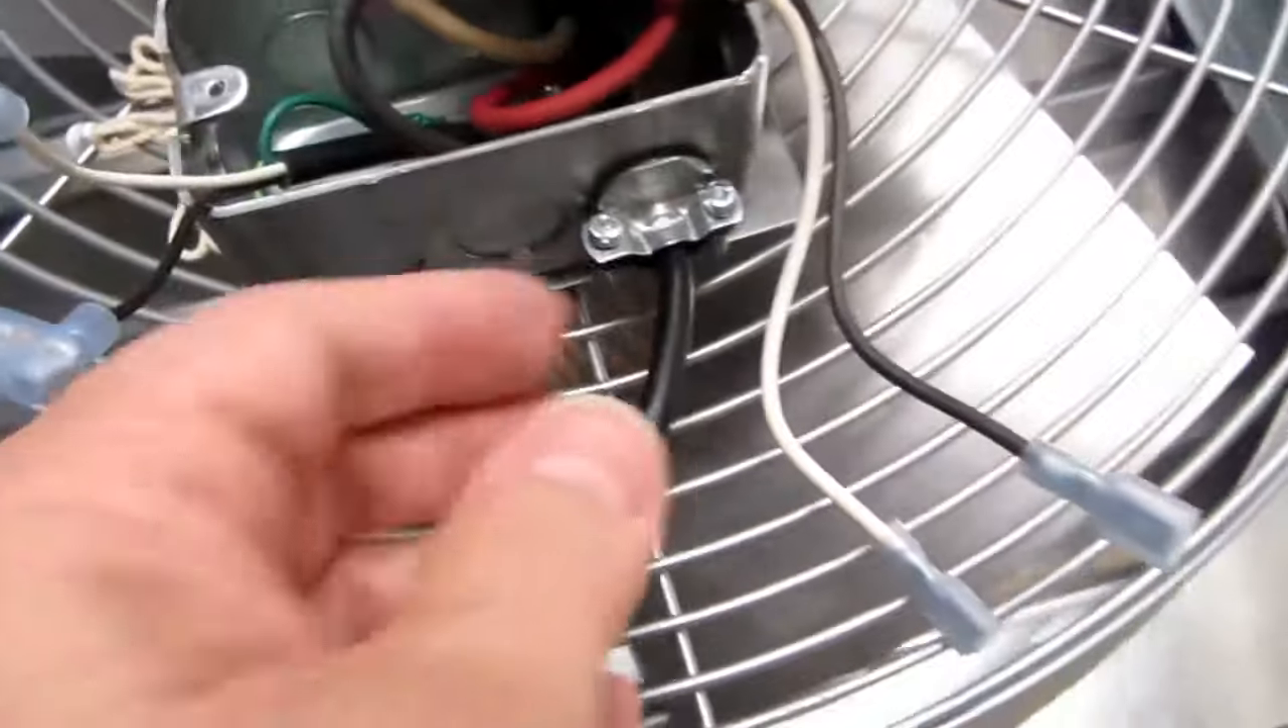I've got a couple of female quick connects on Those wires.